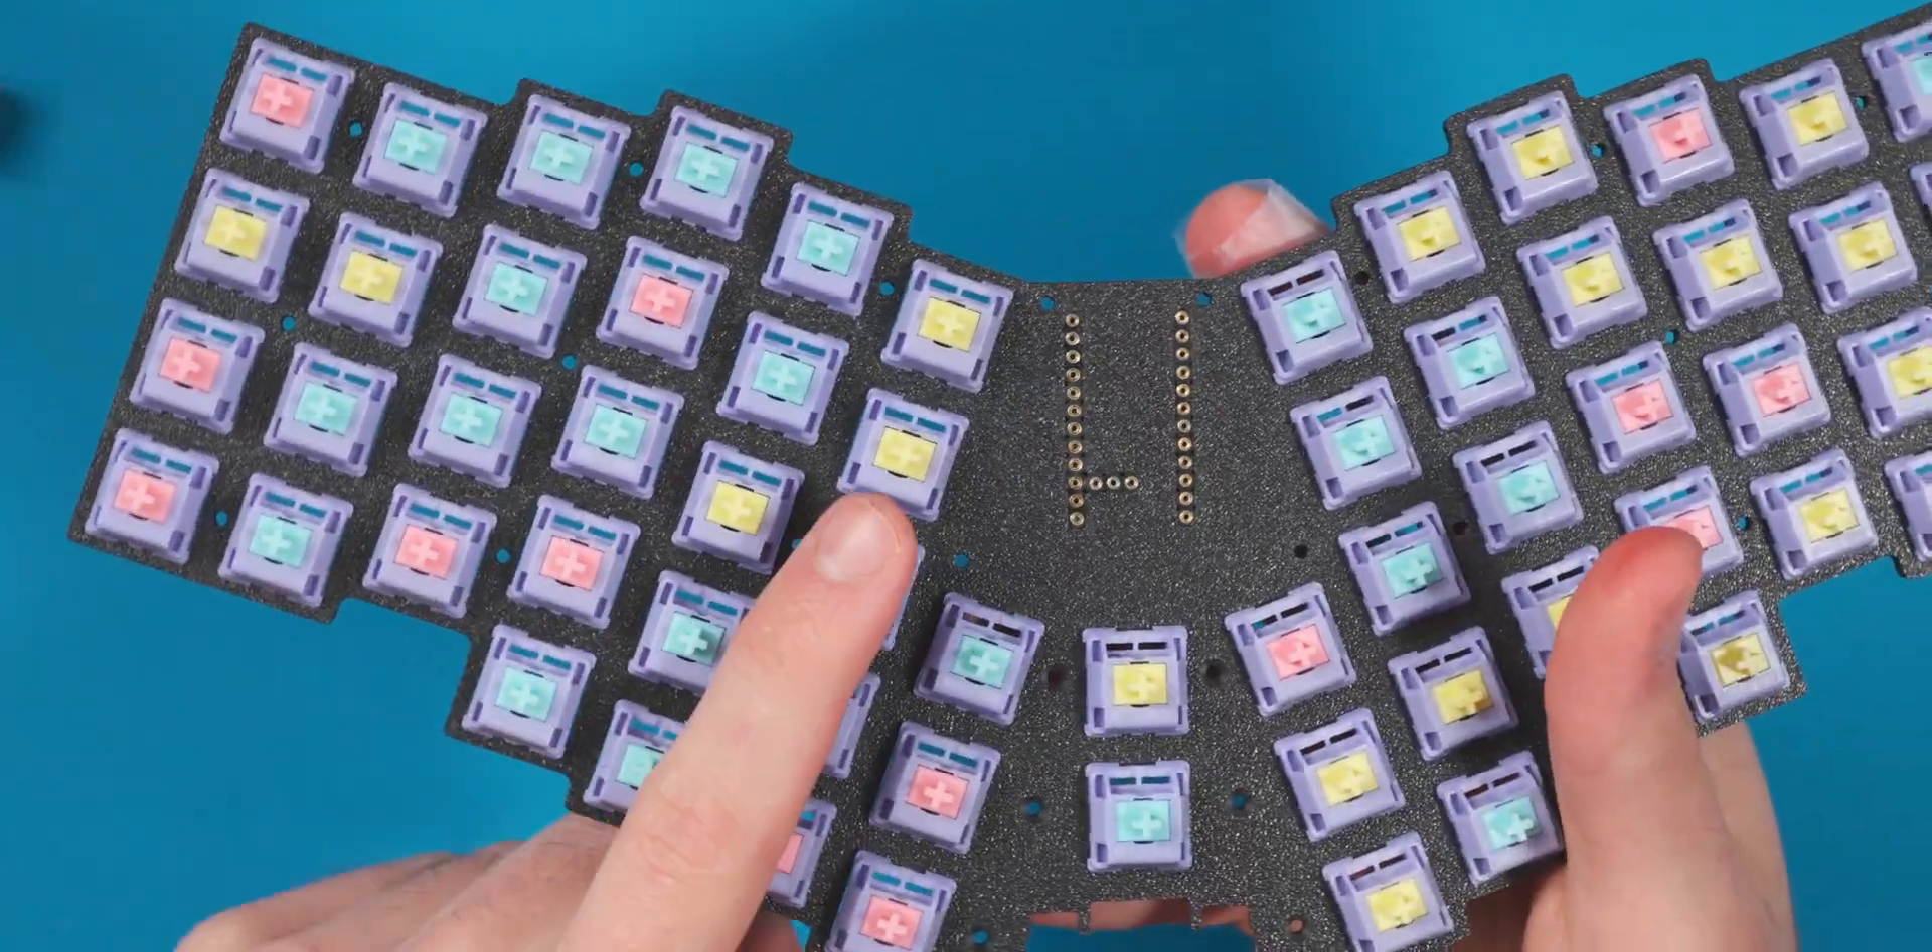So now I have all these switches in the board here, and I think they look really good with the blue, the yellow, and the pink.